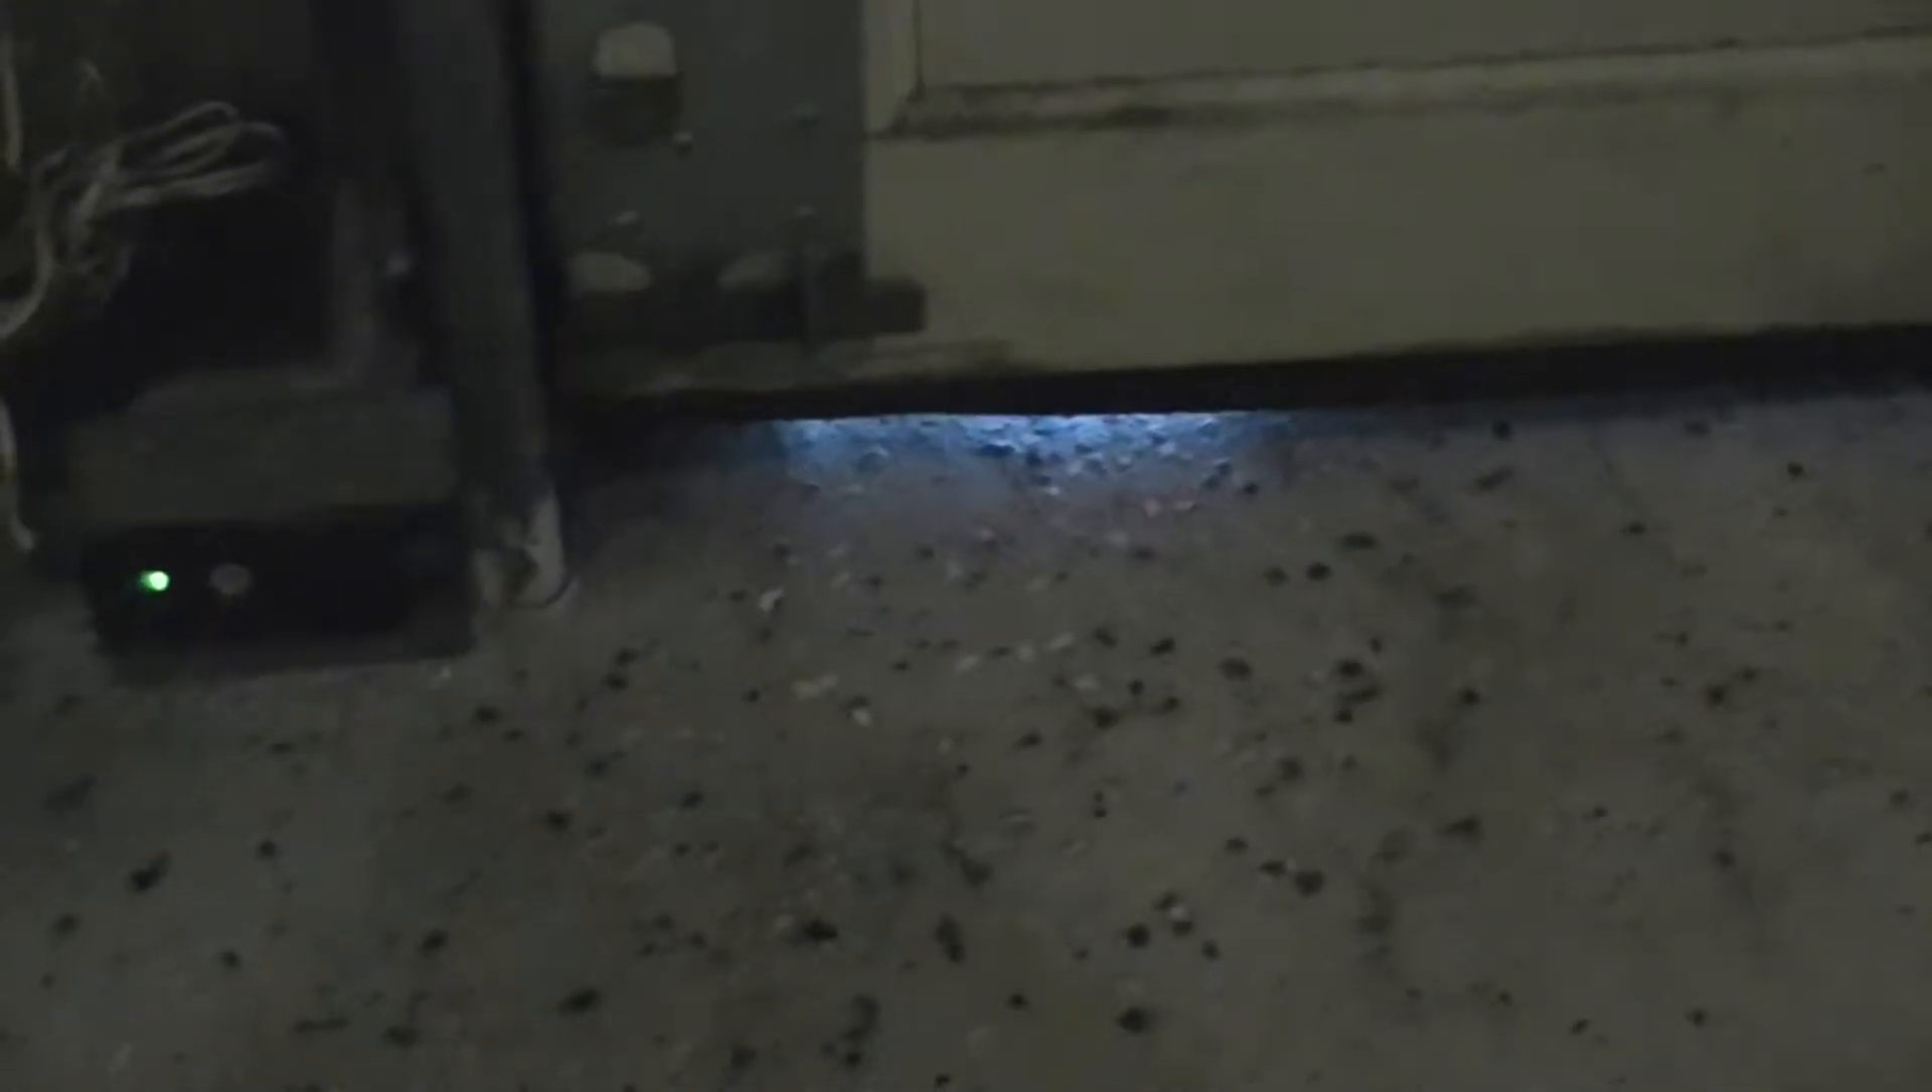I already have the garage sealer underneath the garage door but over here there is a gap.